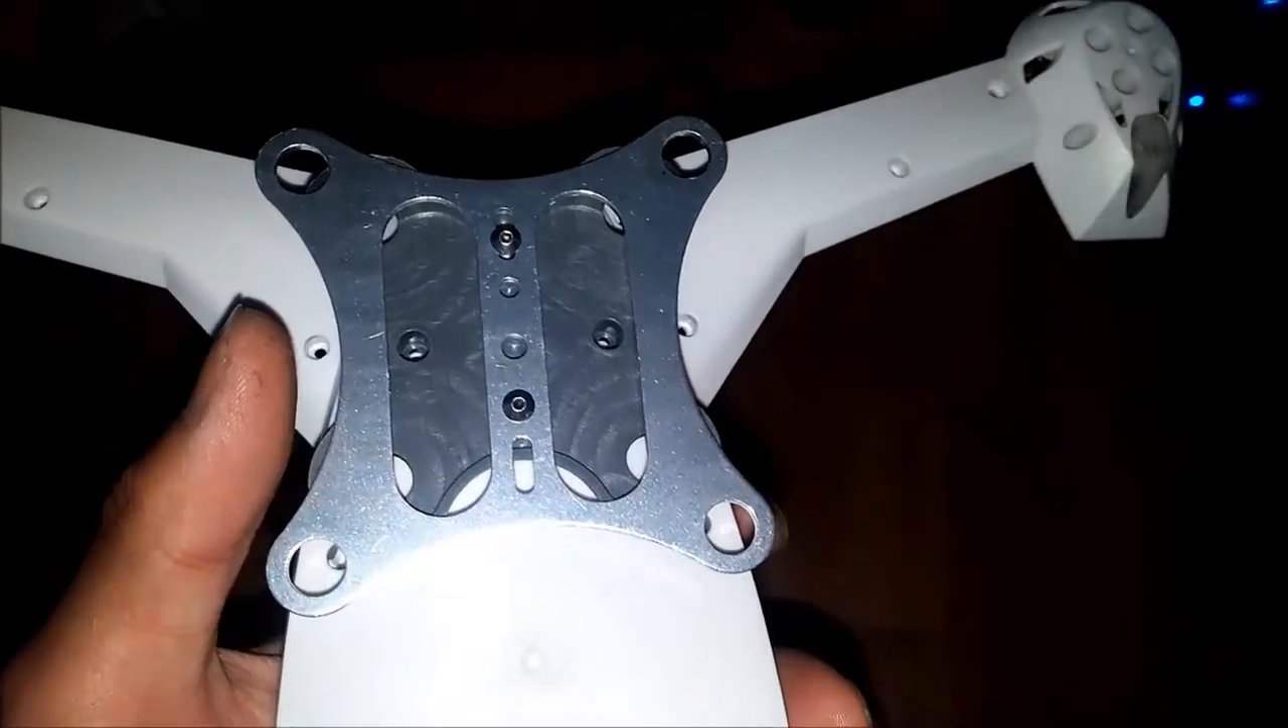So I've got the upper plate mounted to the original one.